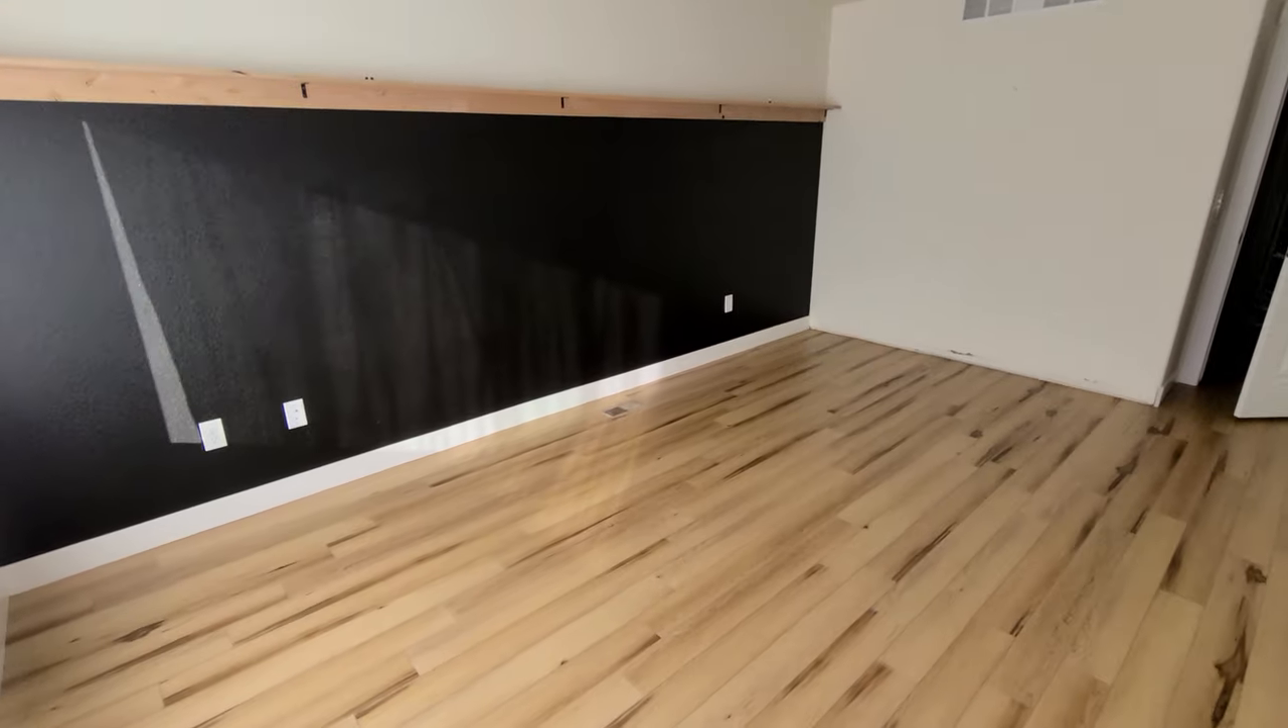The floor is in.